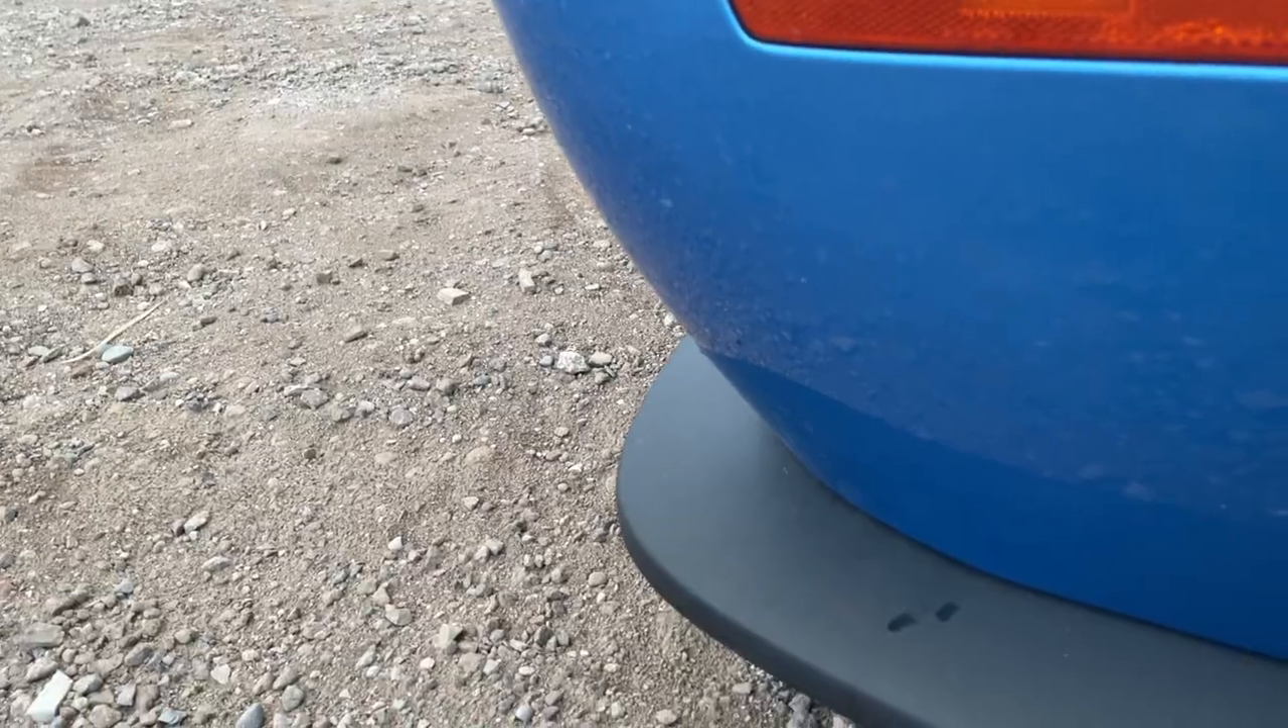You can see the trim lines up very nicely.